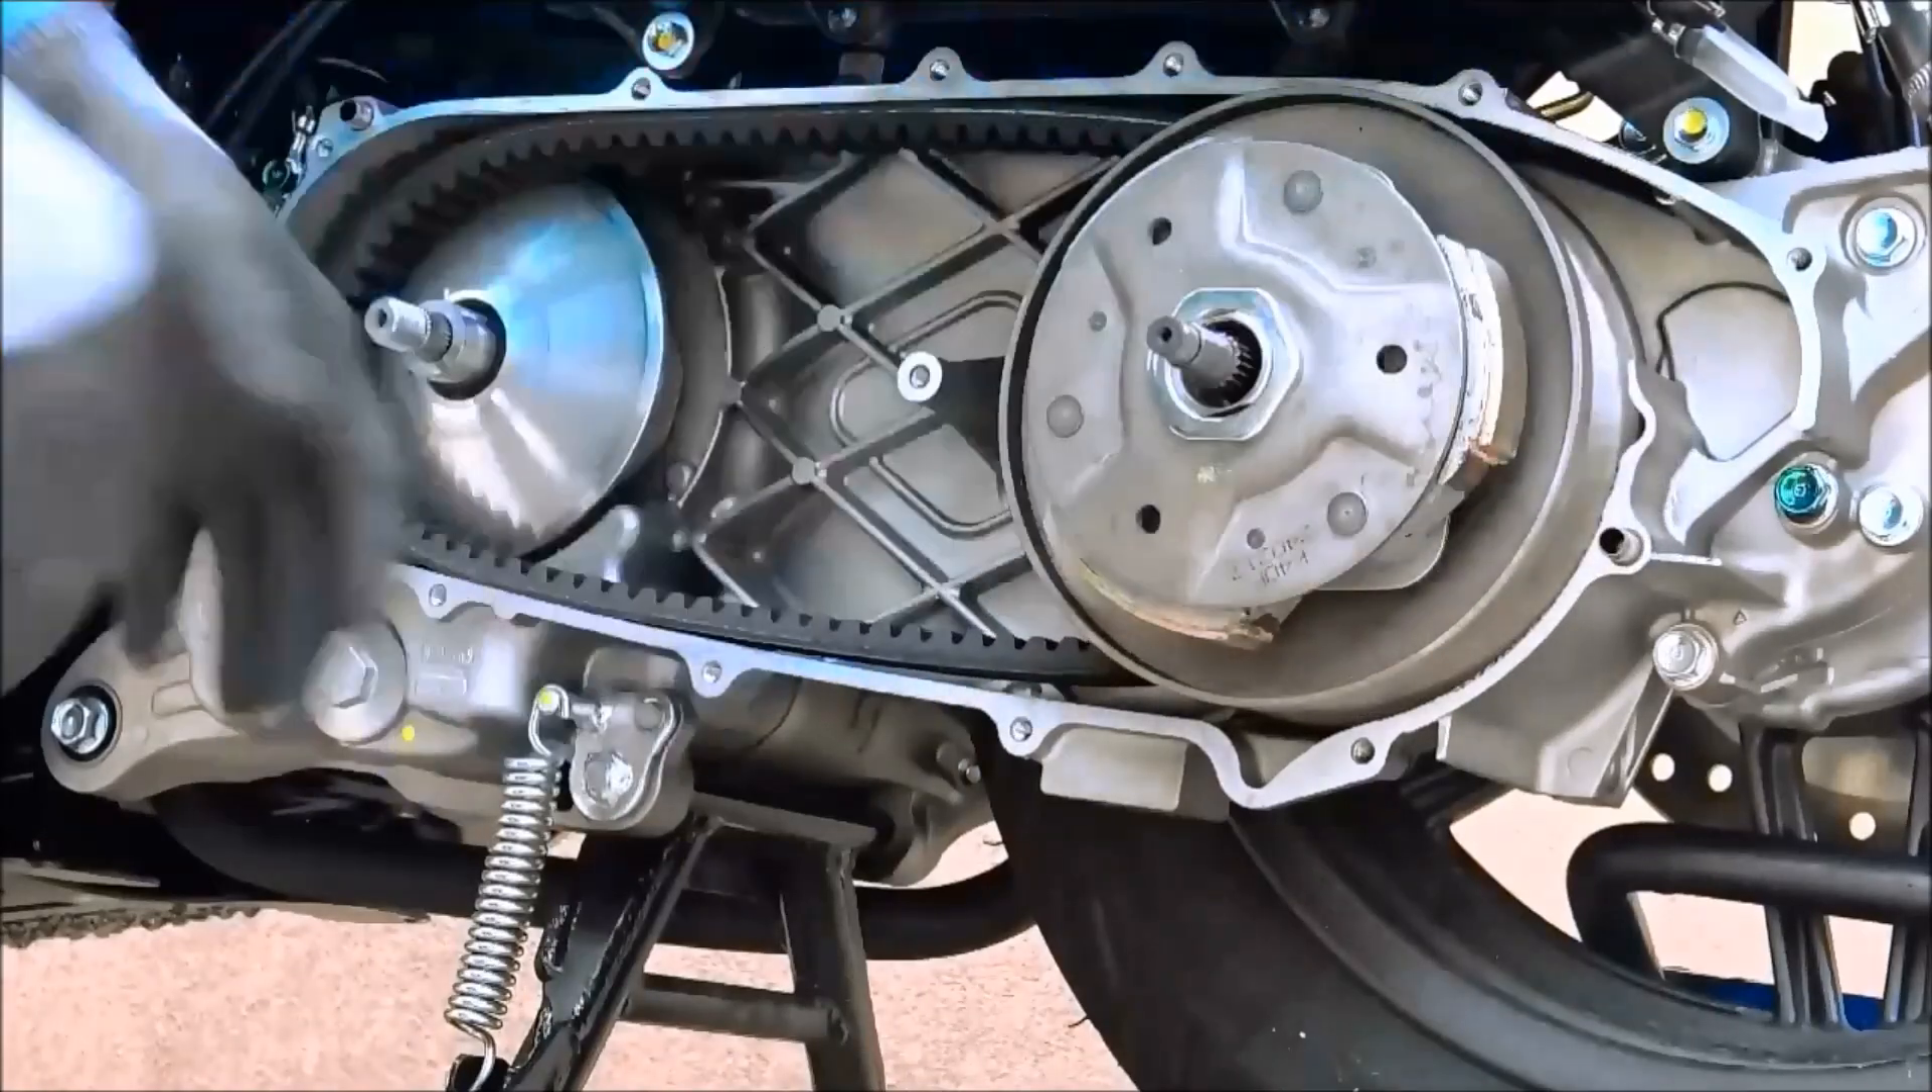Je place la courroie et elle est en place.